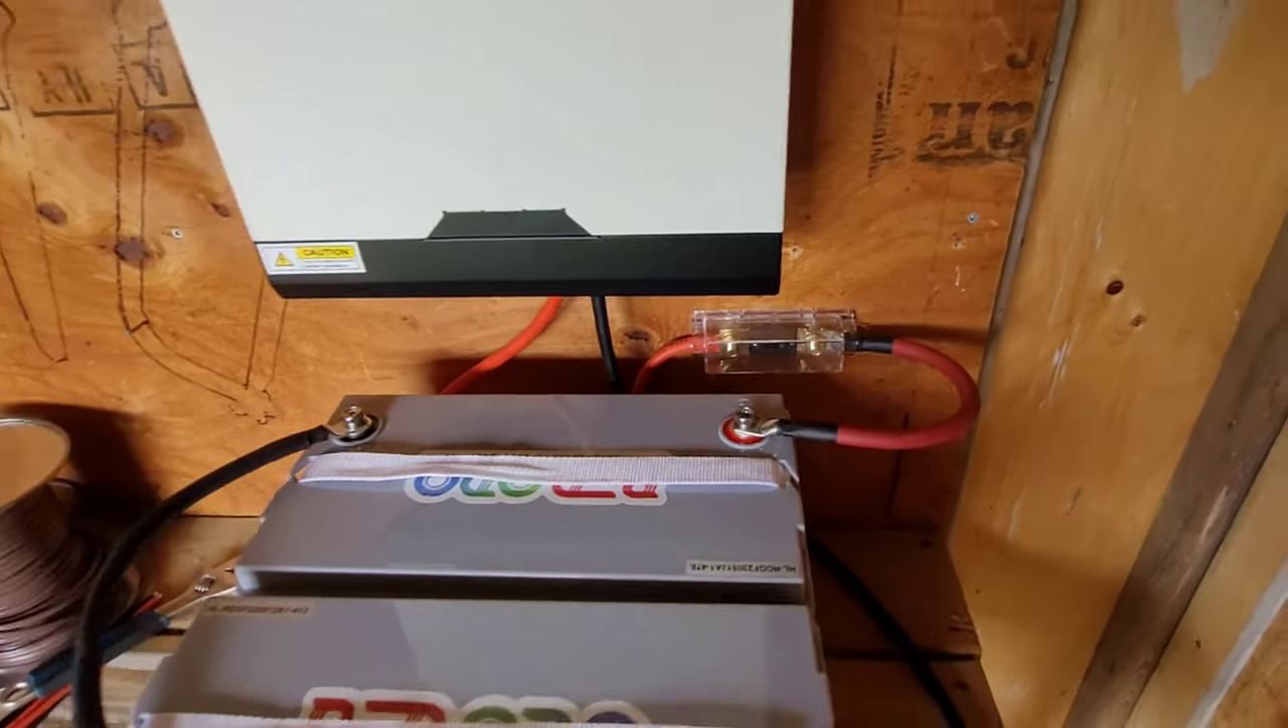Okay I've got the batteries almost all connected. We are fused up here.